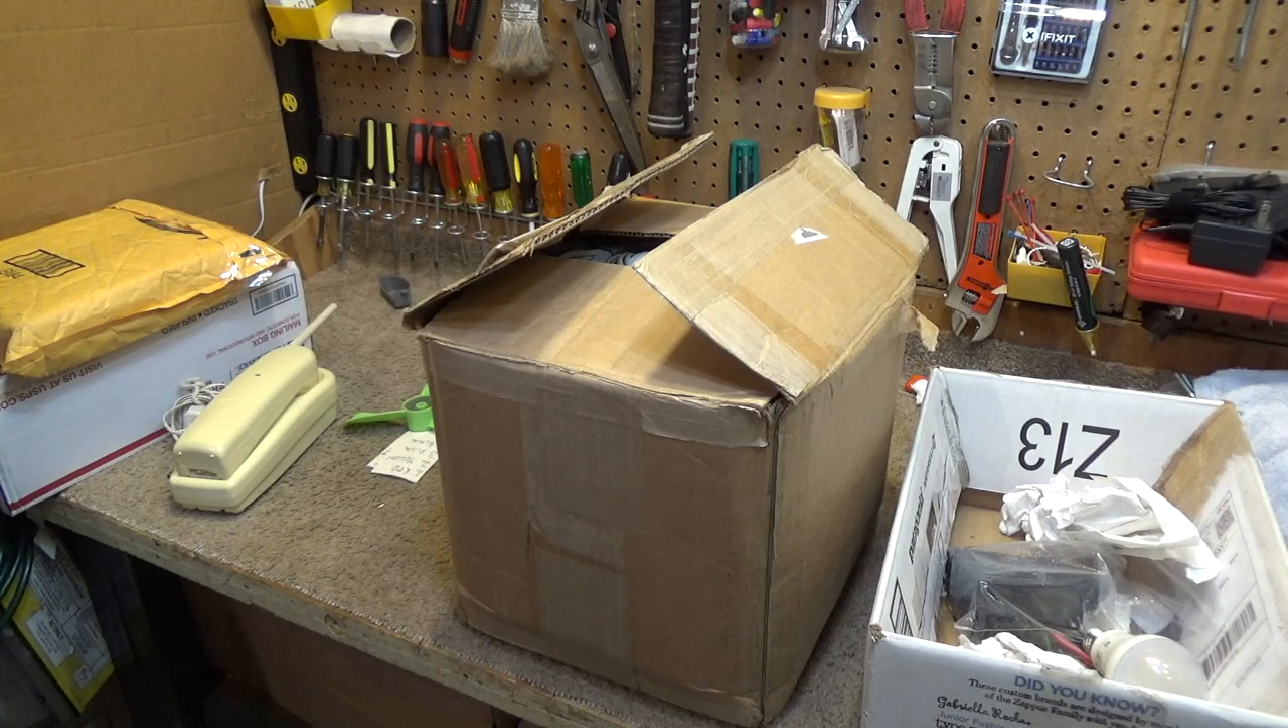Okay so the cords are in the box it's not really closing.